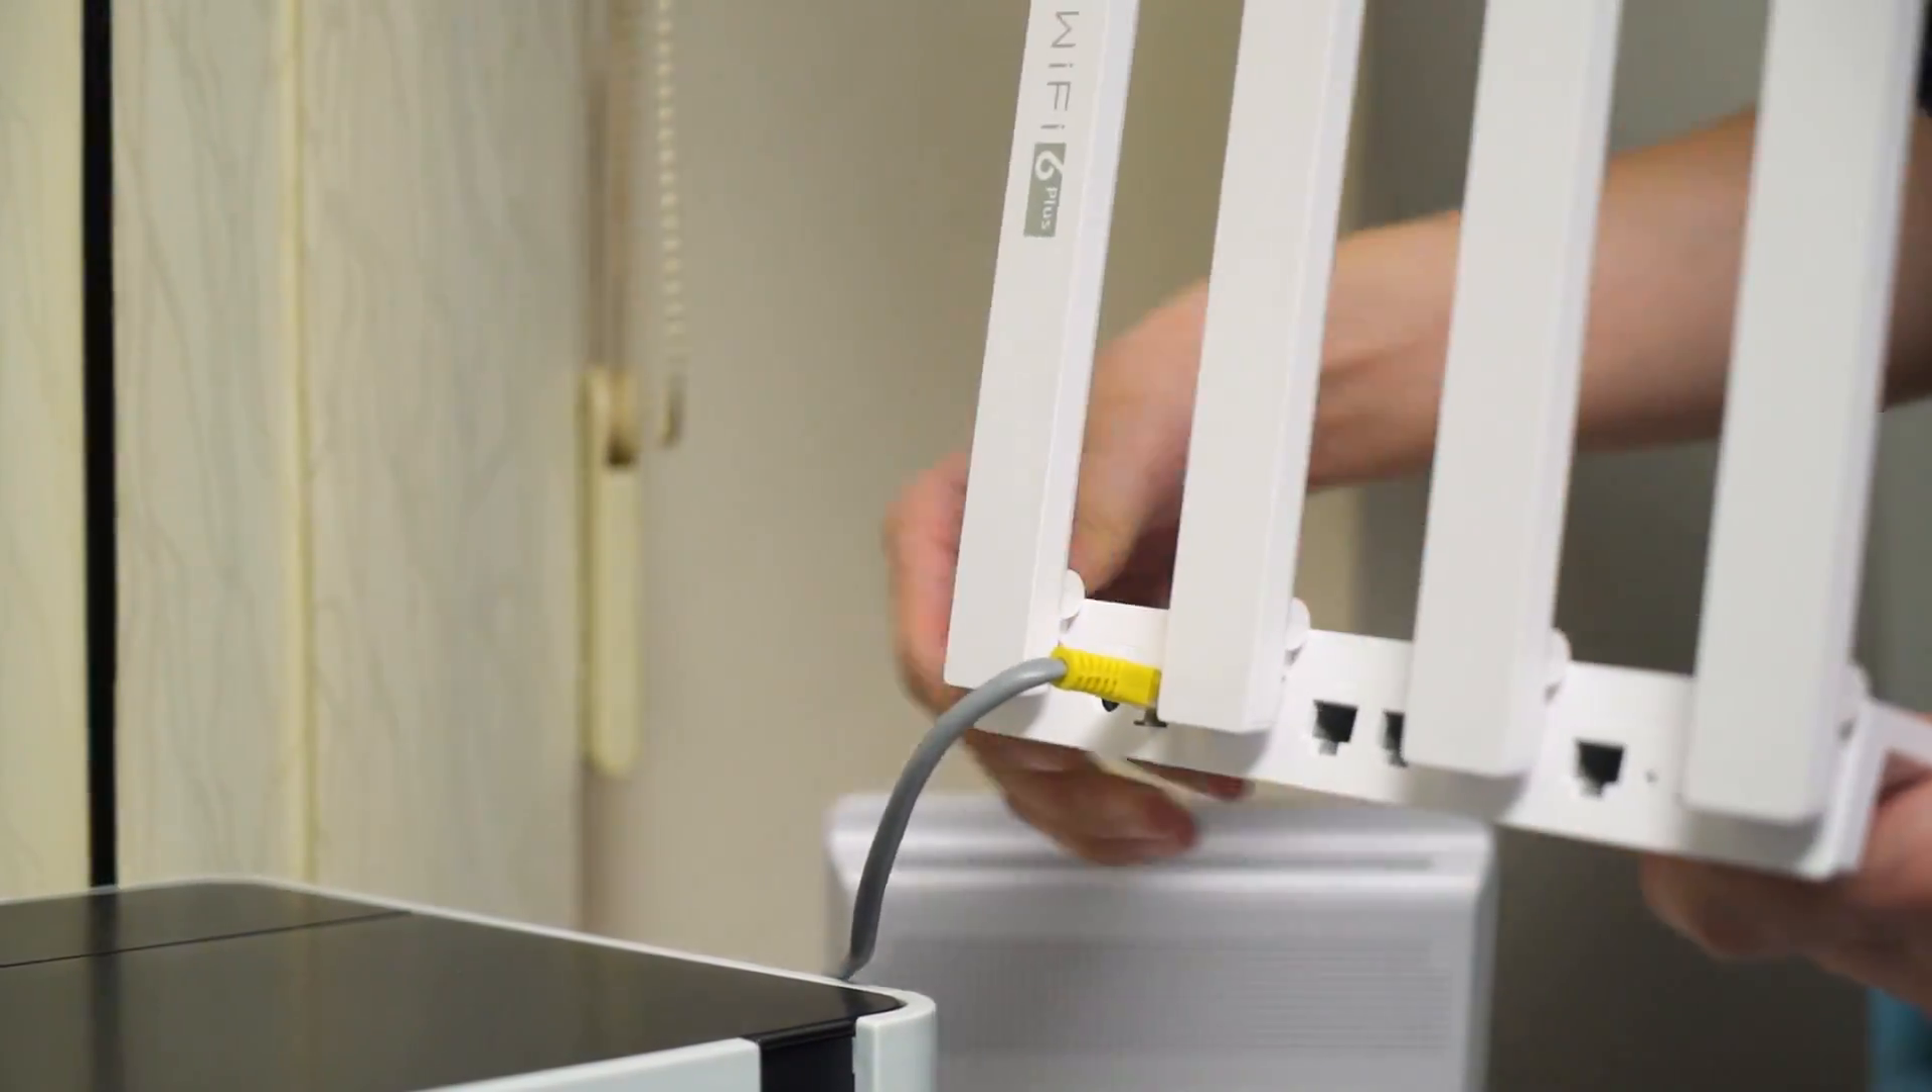So yeah, that's the WAN port and it's plugged in.